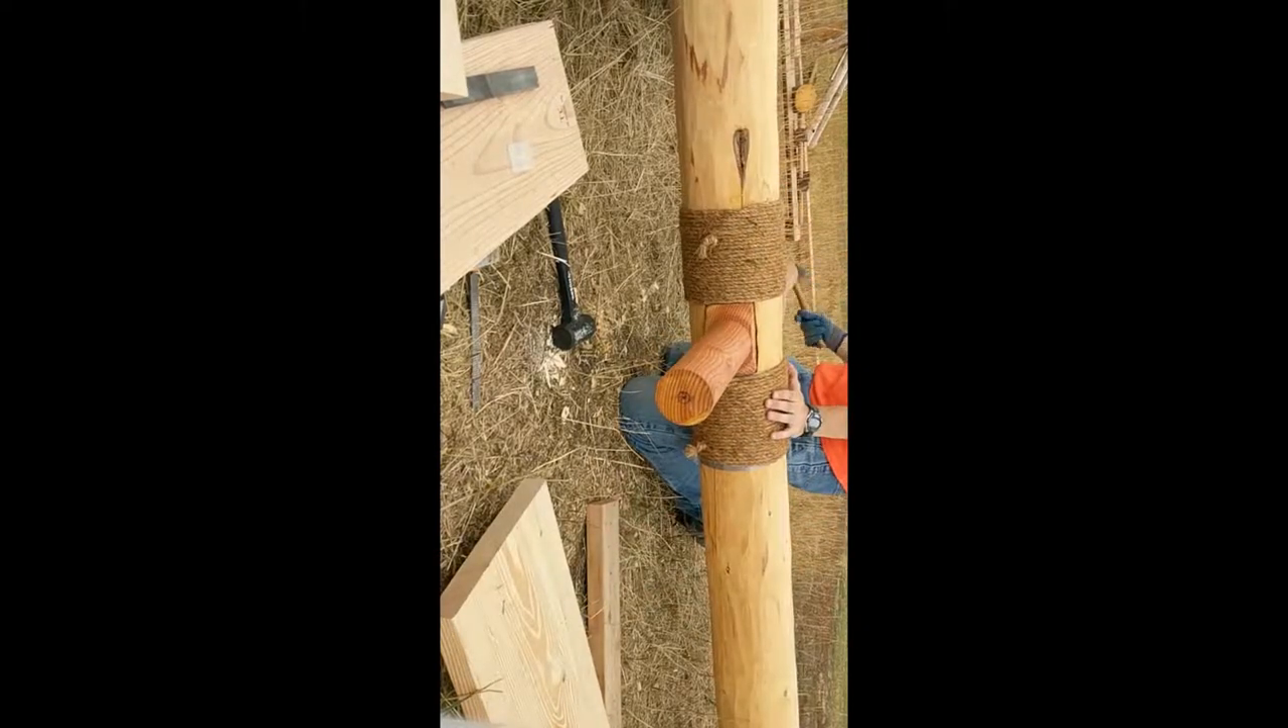This is the first successful test fit of the main axle, the actual one, in the tree.